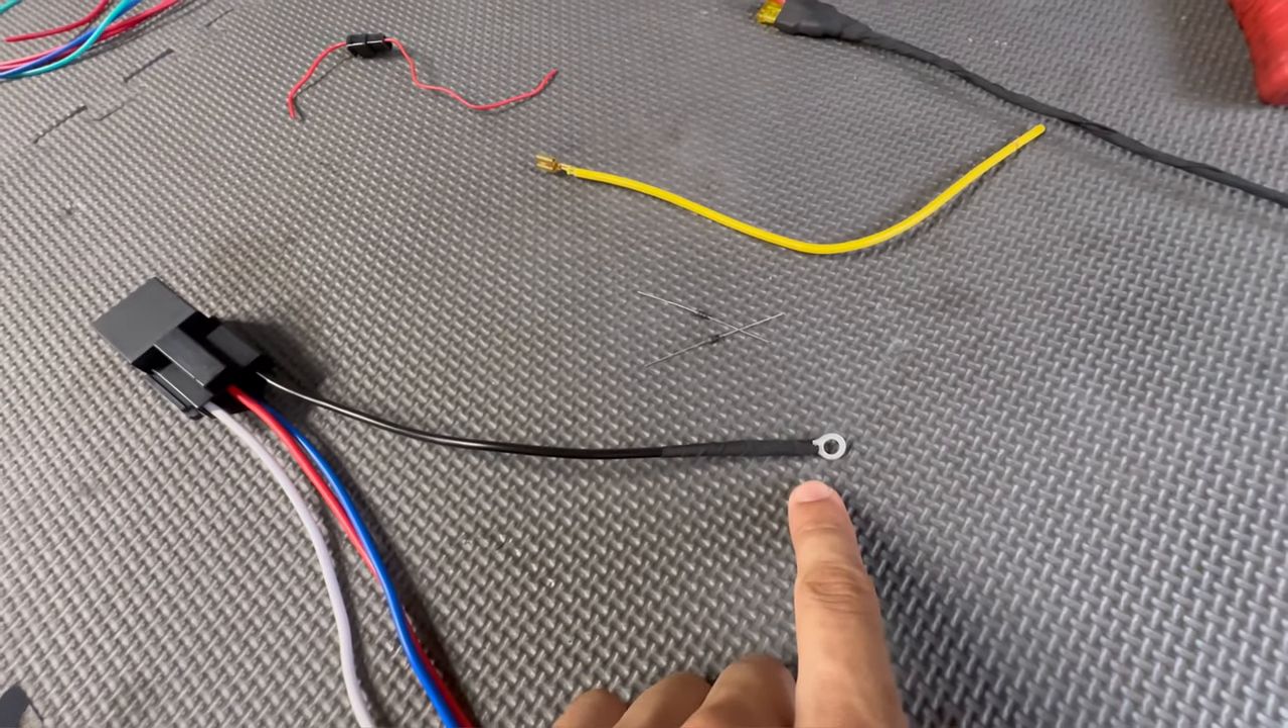All right so as you can see now we only have four wires and already took off that yellow one and i also did go ahead and crimp the ring terminal right here for the ground.